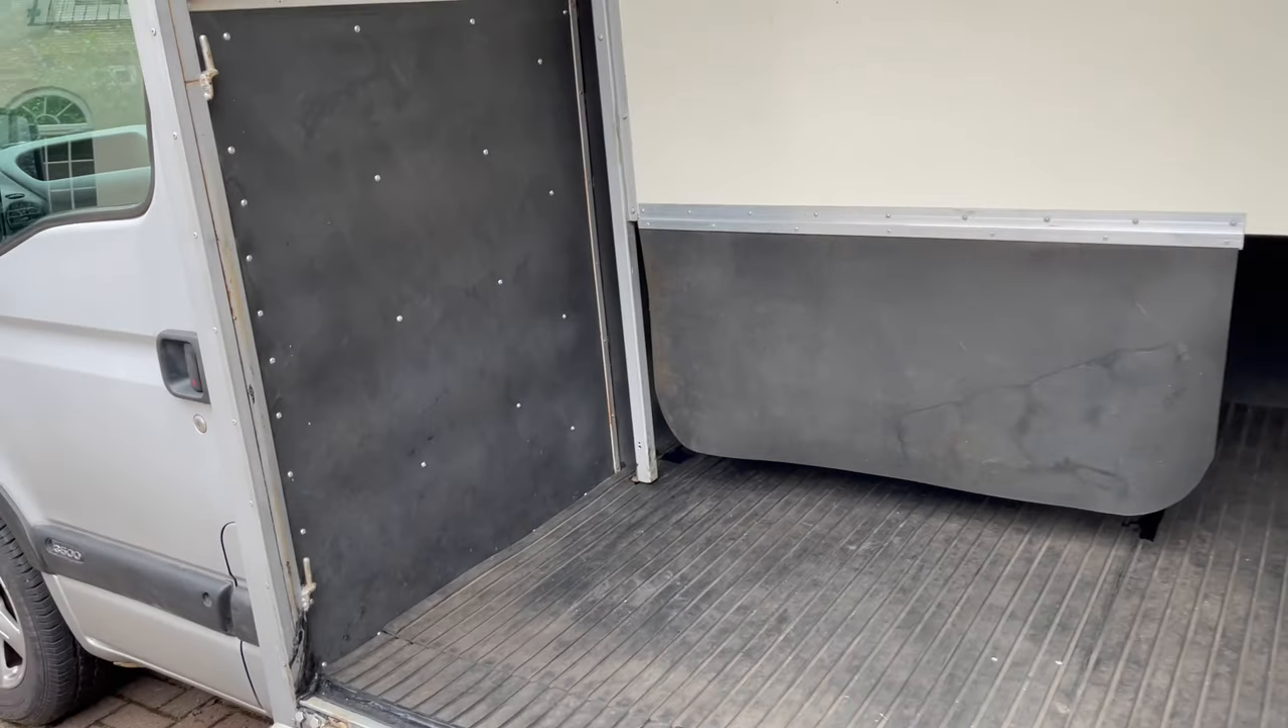That's the mats and the partition back in job finished the mats fit a lot better than they did originally.